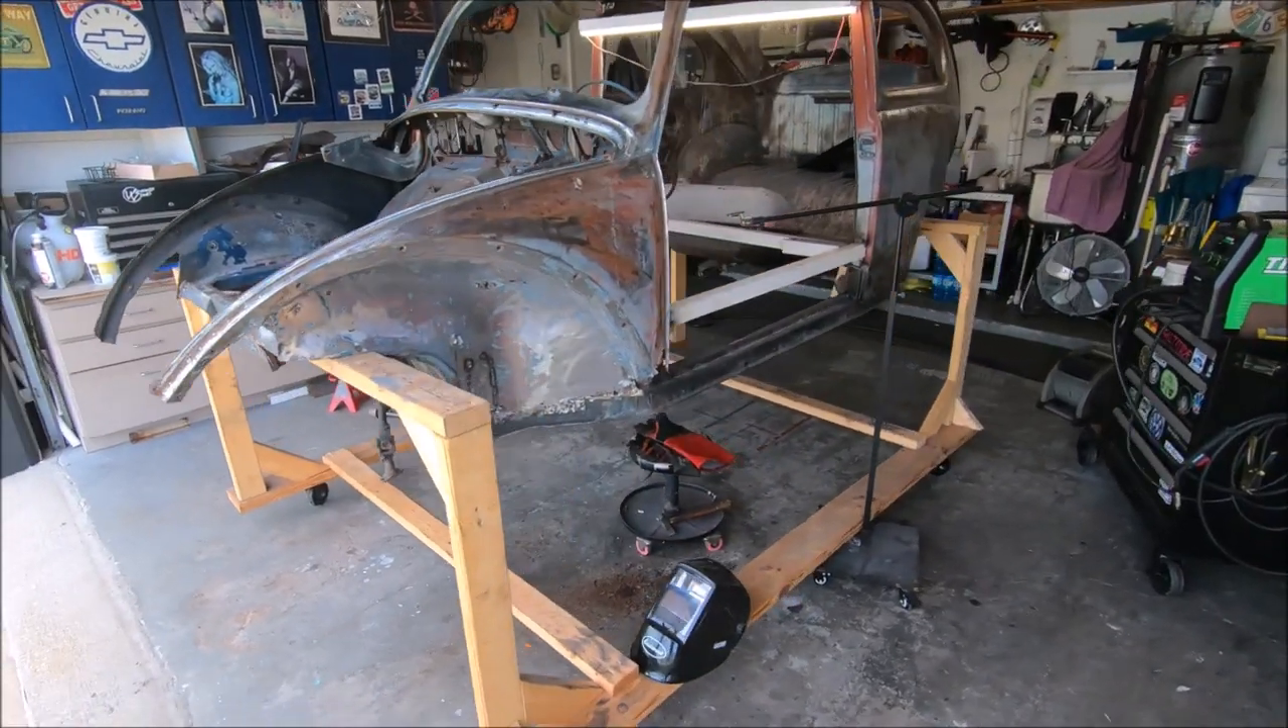And just like that, we're back on the body dolly.